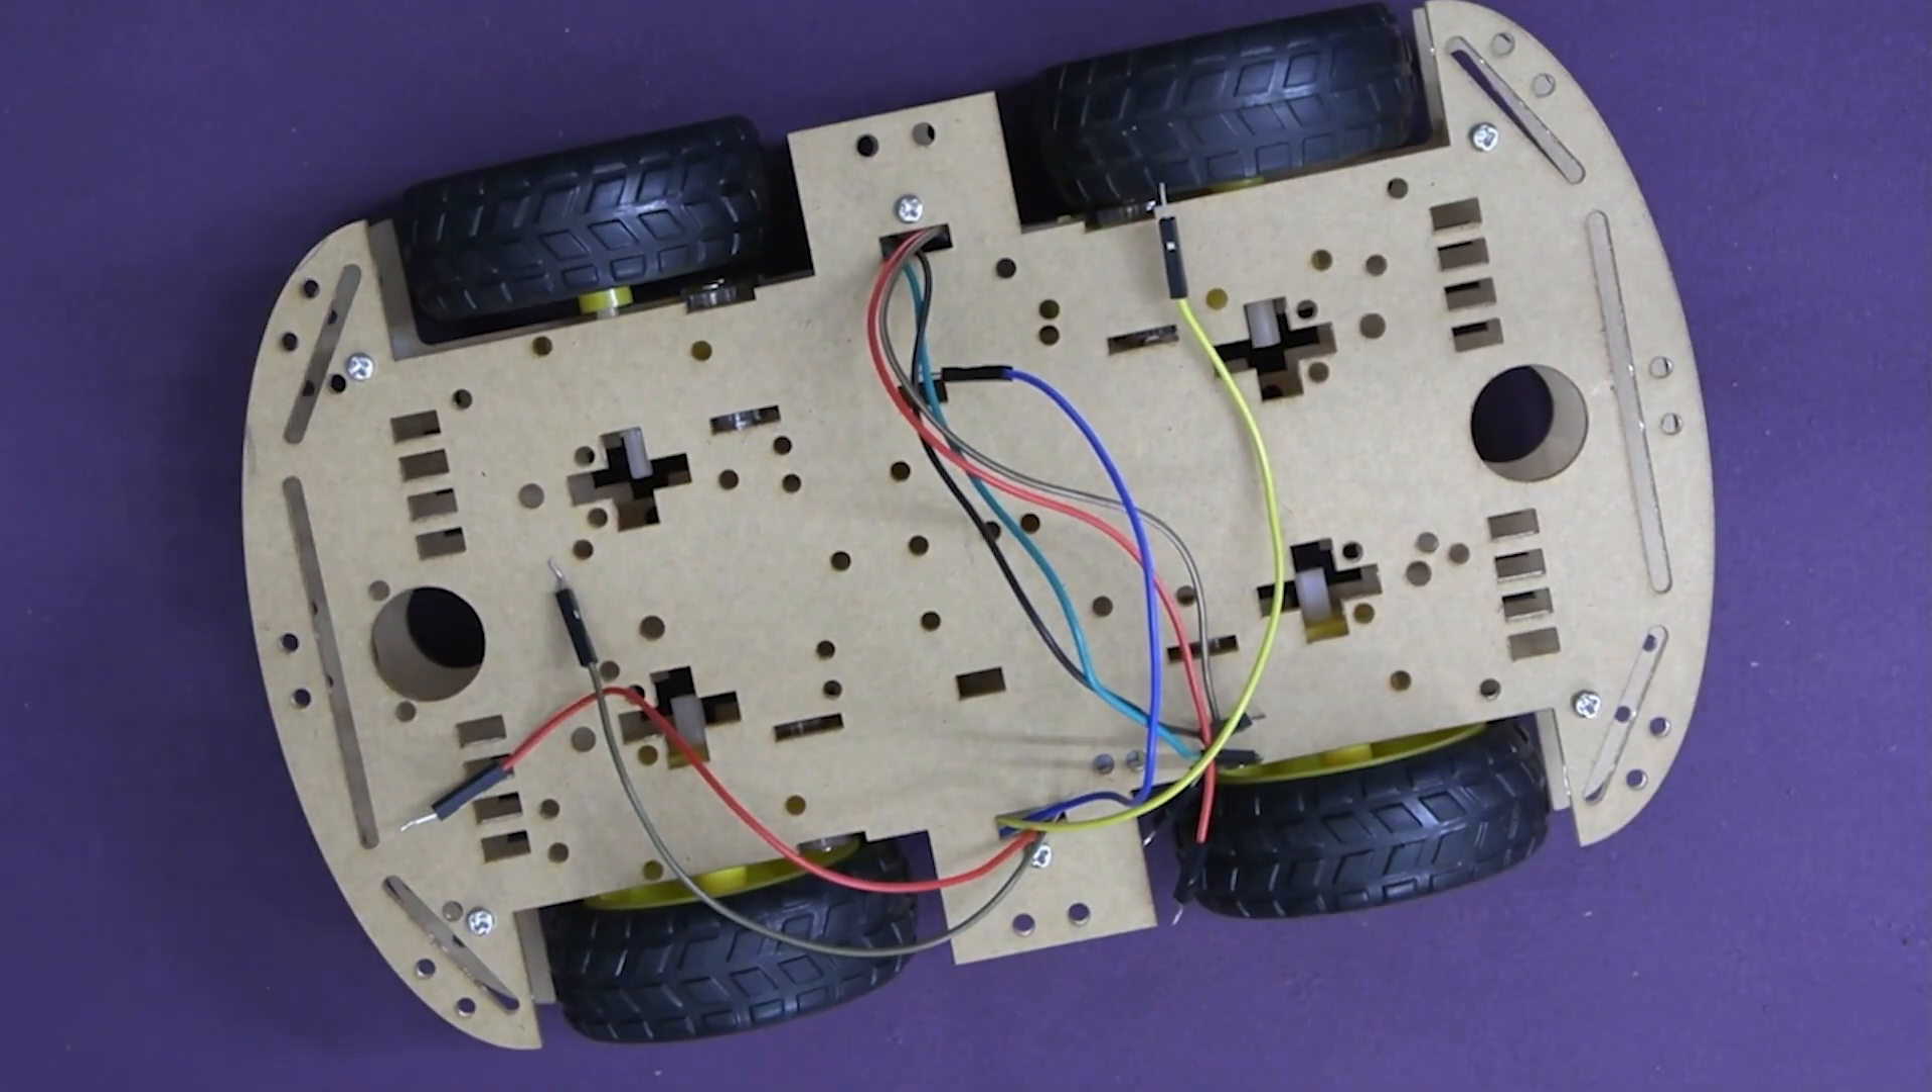Finally, our 4-wheels robot chassis is now assembled and ready for the next step.